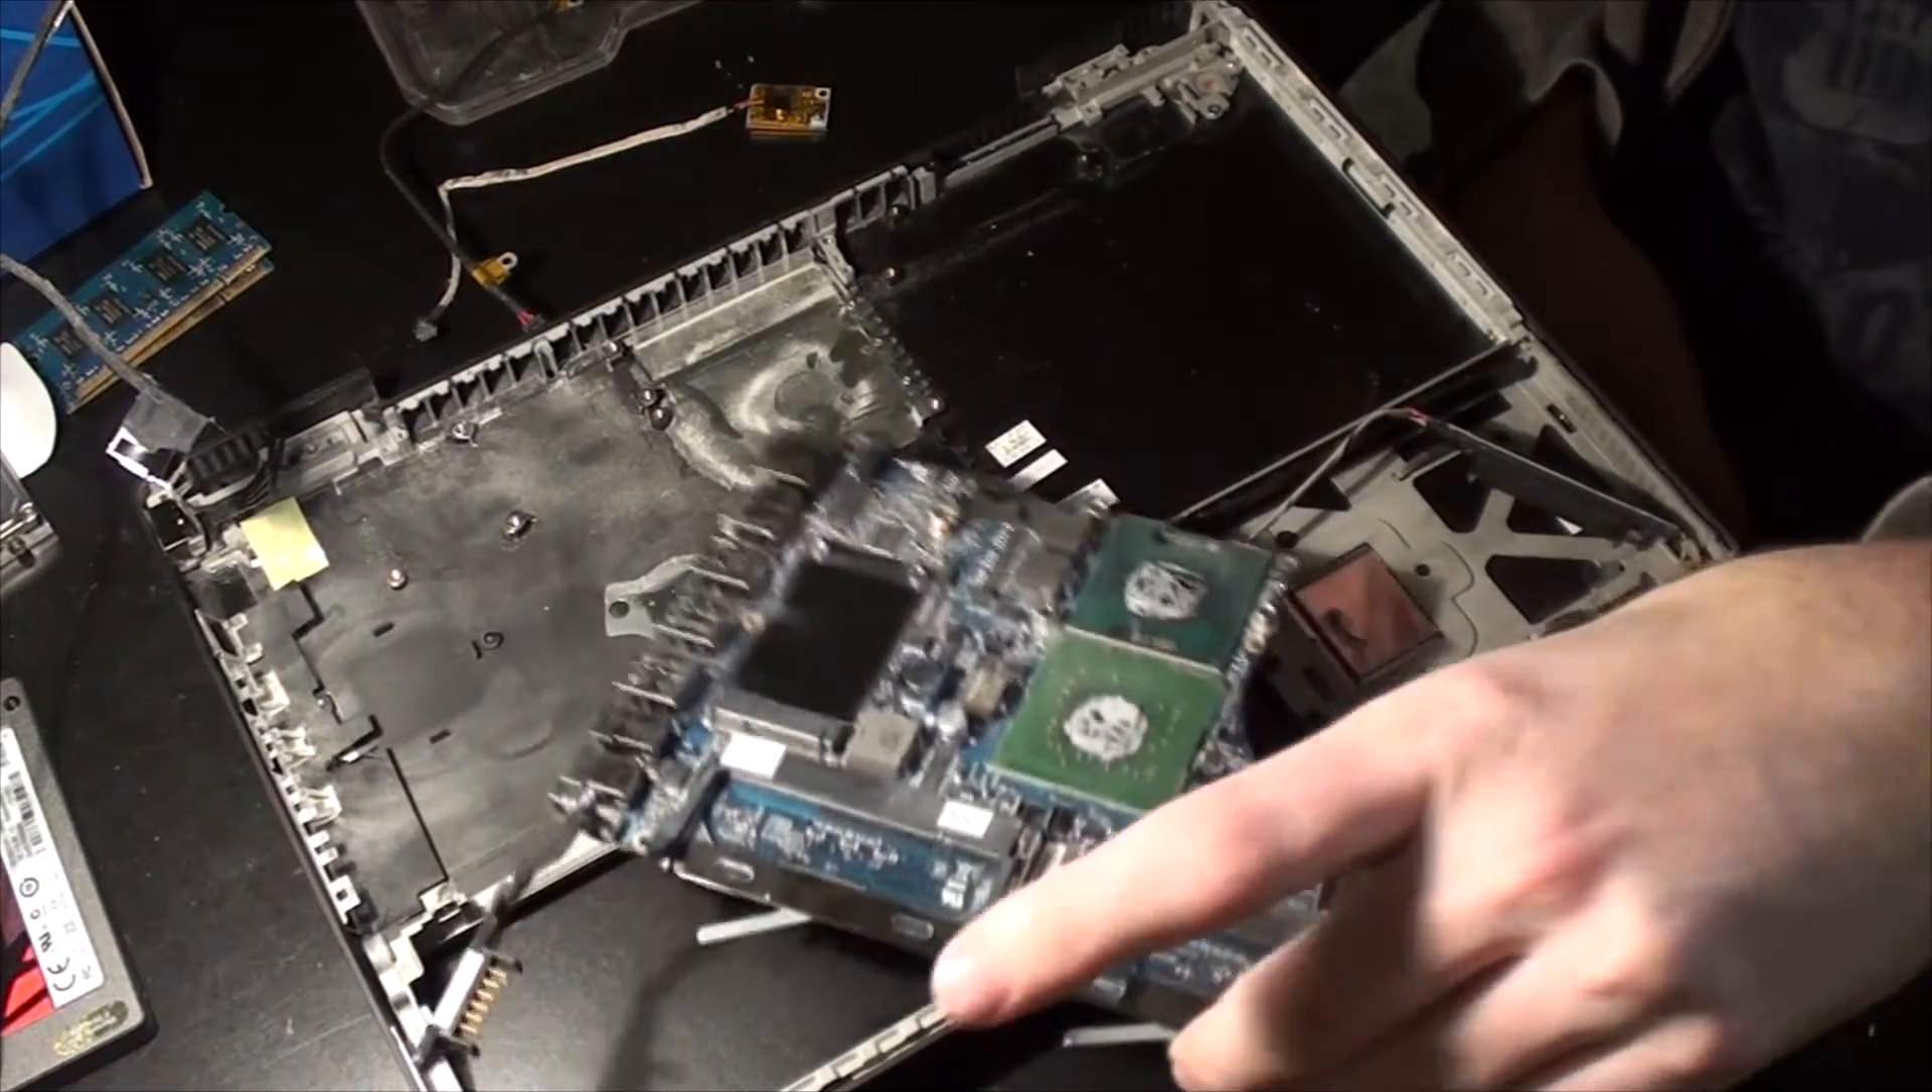Here's the motherboard out of it and everything.